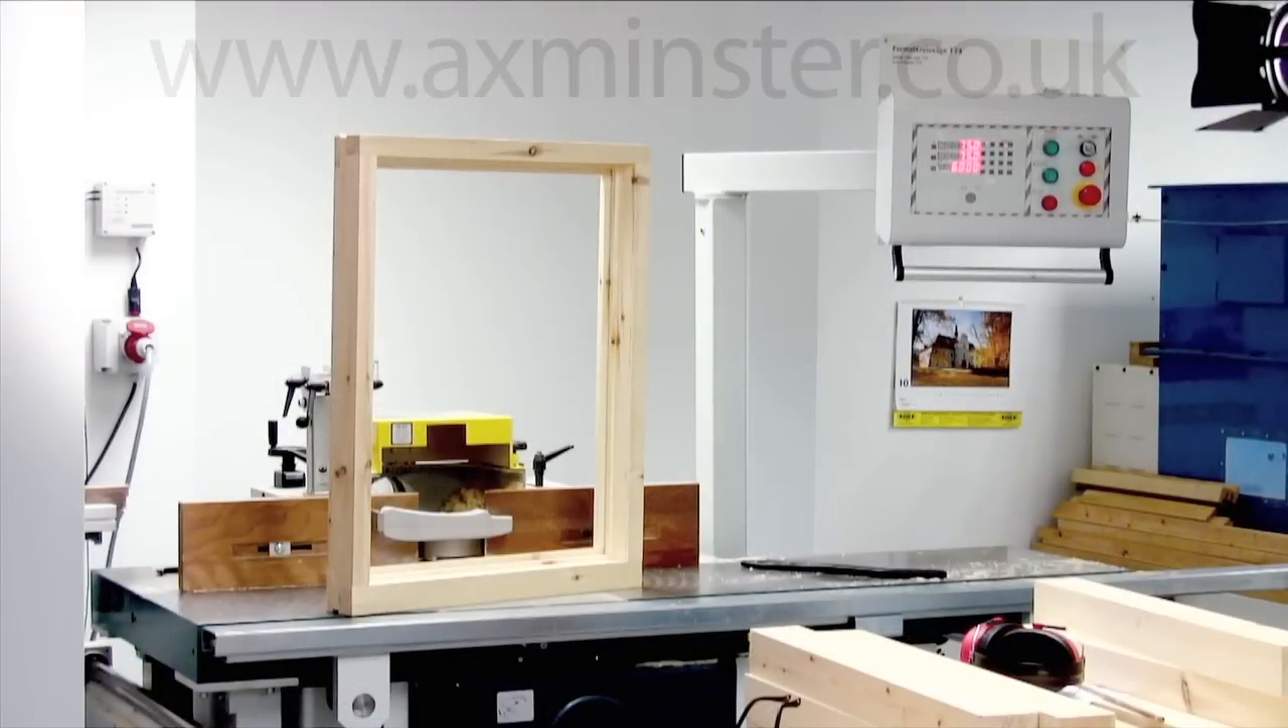Having completed all the moulding, the frame components can be dry-check fitted together.